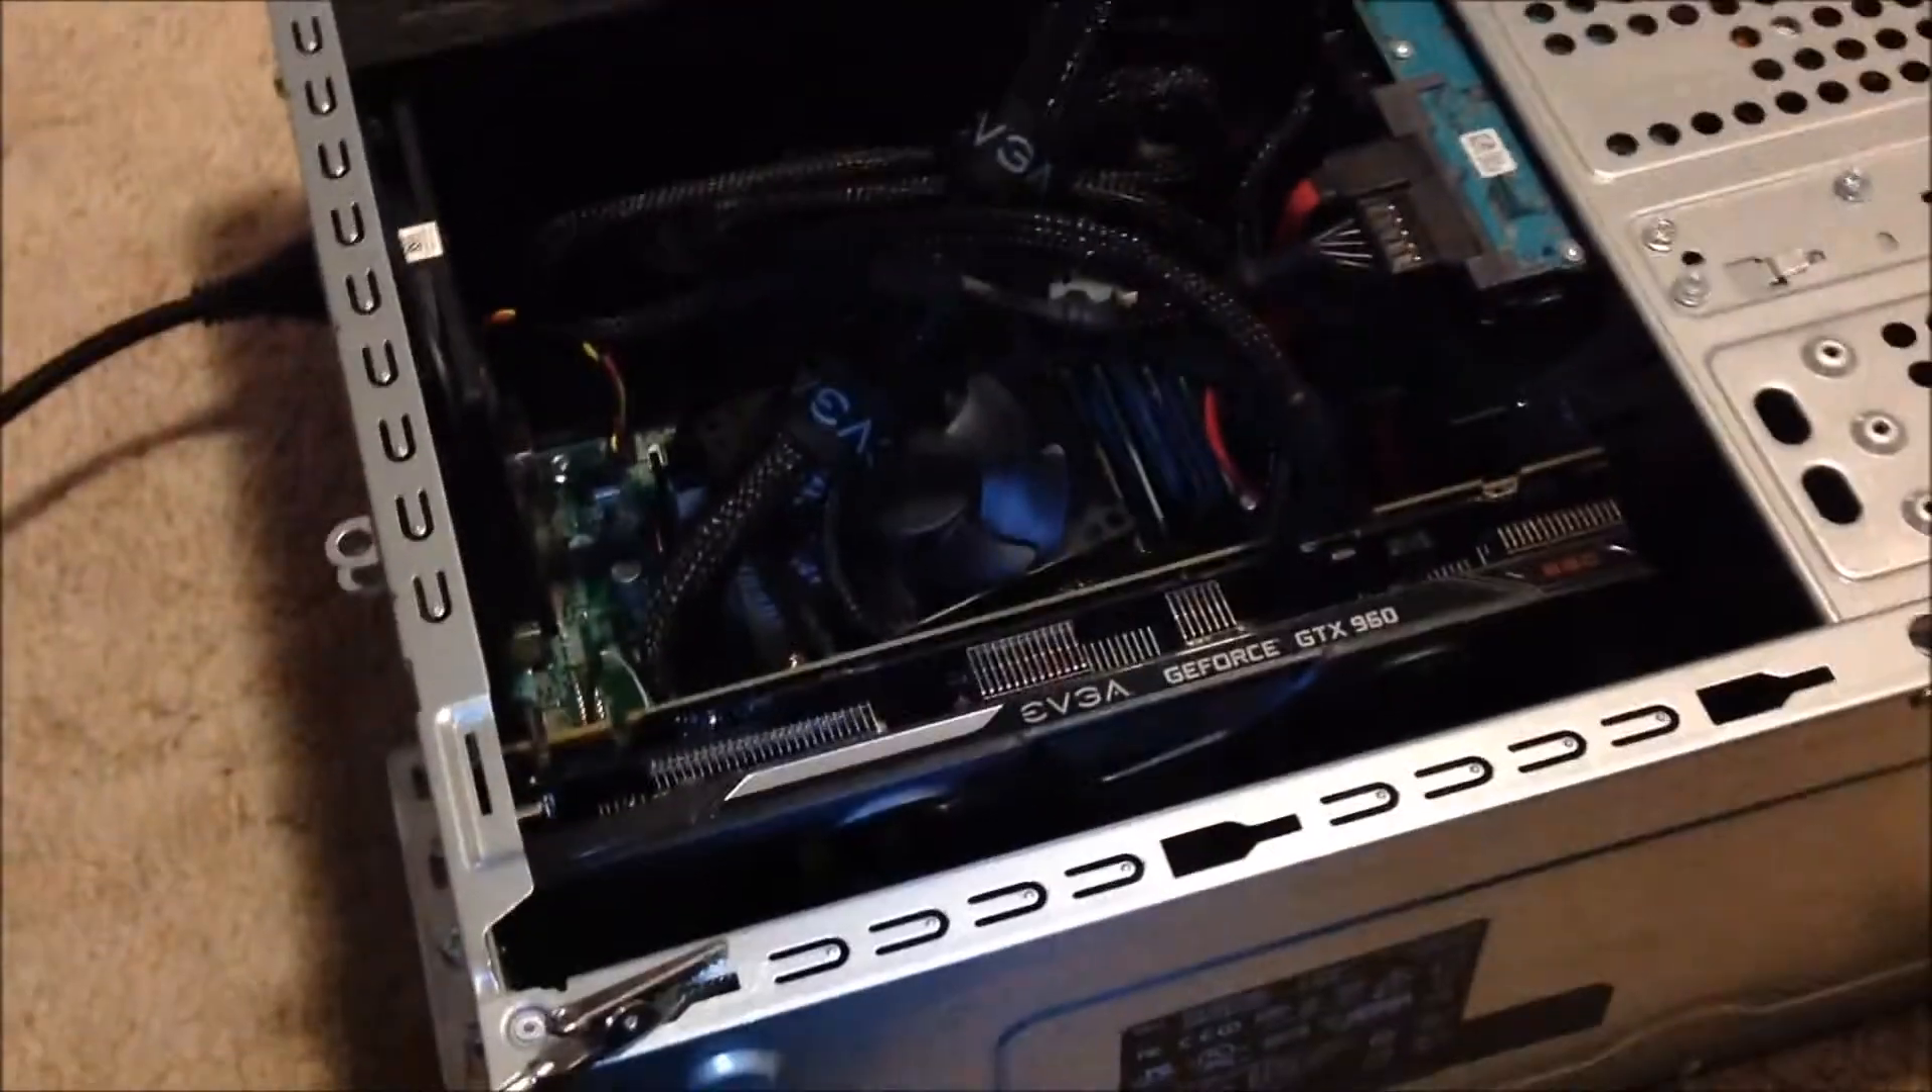So I've got the video card installed.